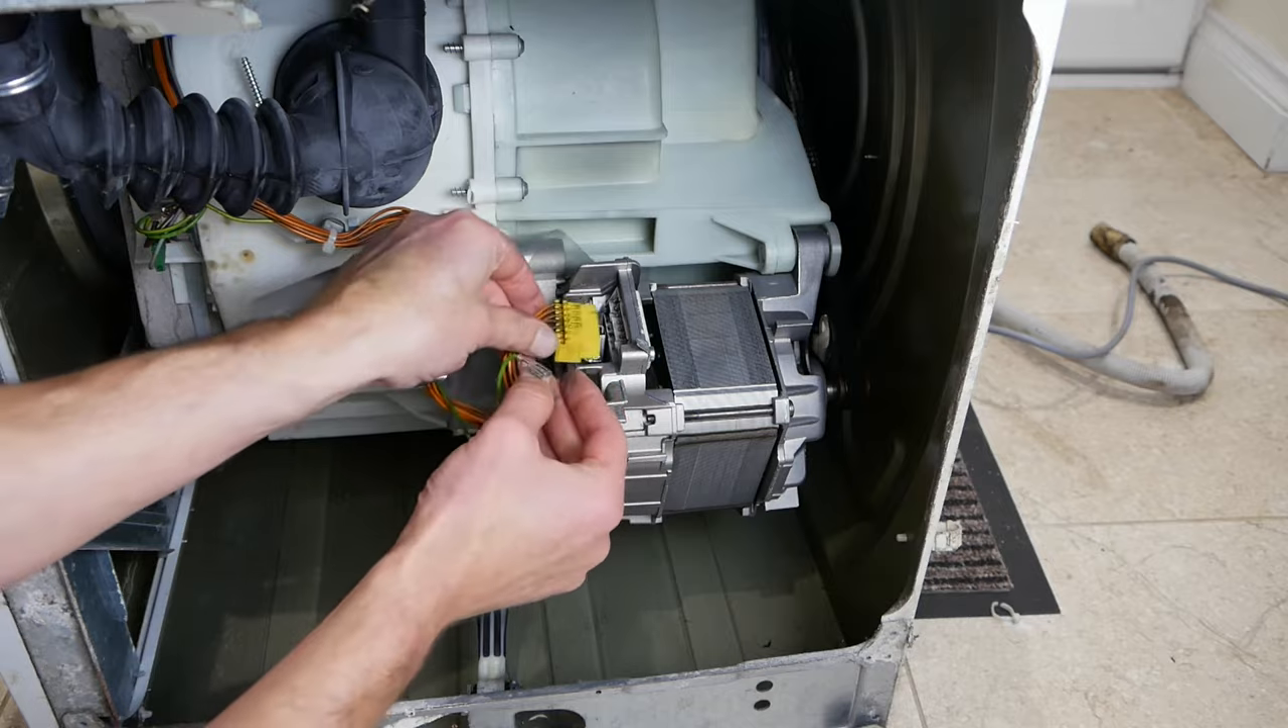So we just have the electrical plug to put back in.